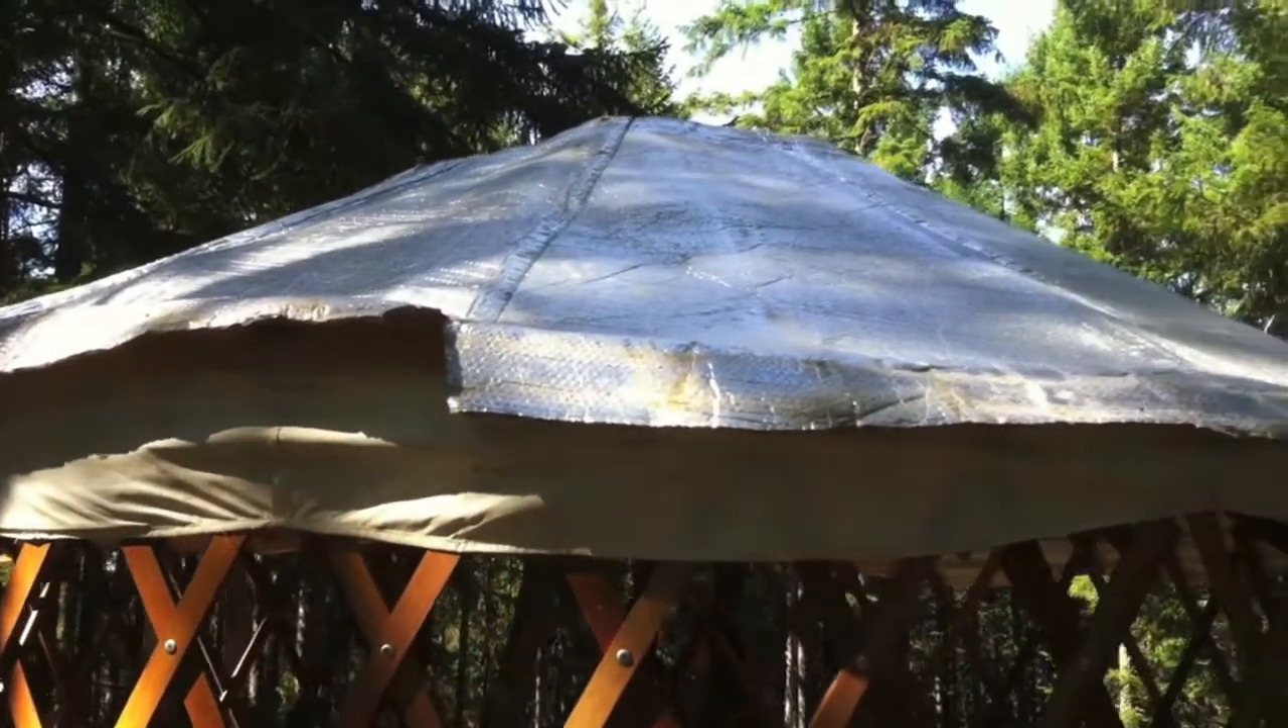There's the inner layer of roof and the insulation layer going on.